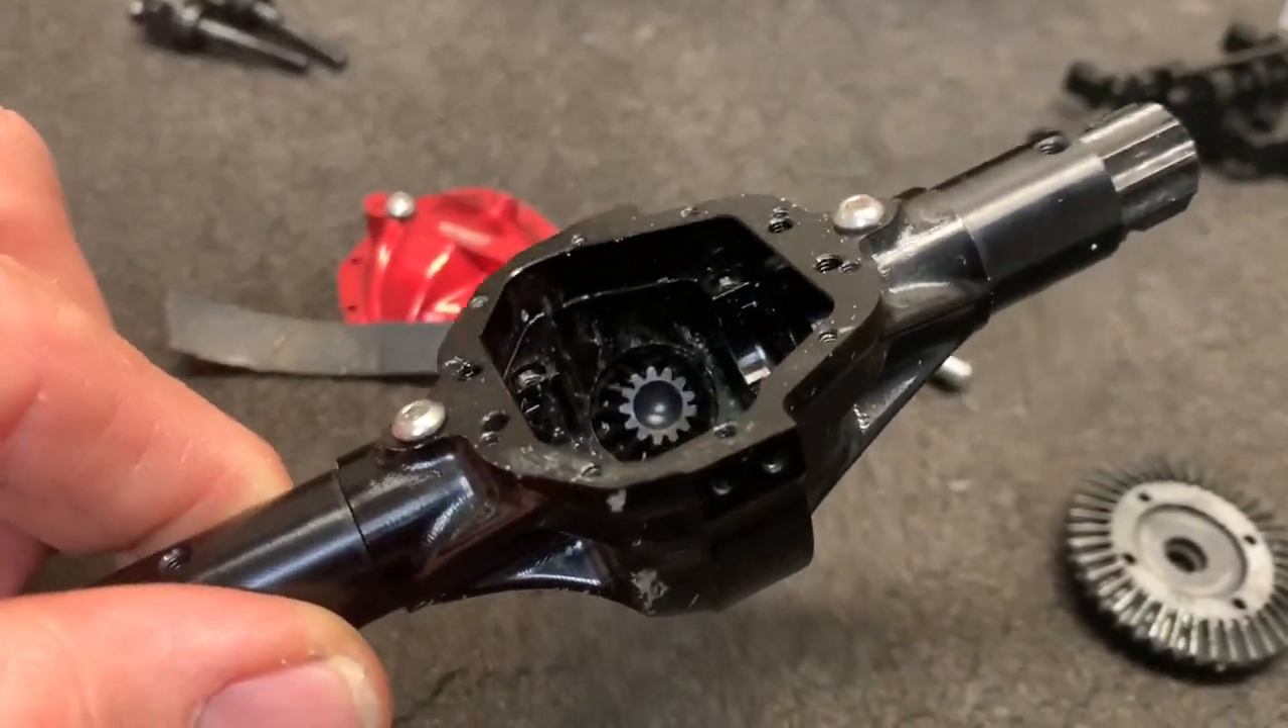There's a new pinion gear already installed.